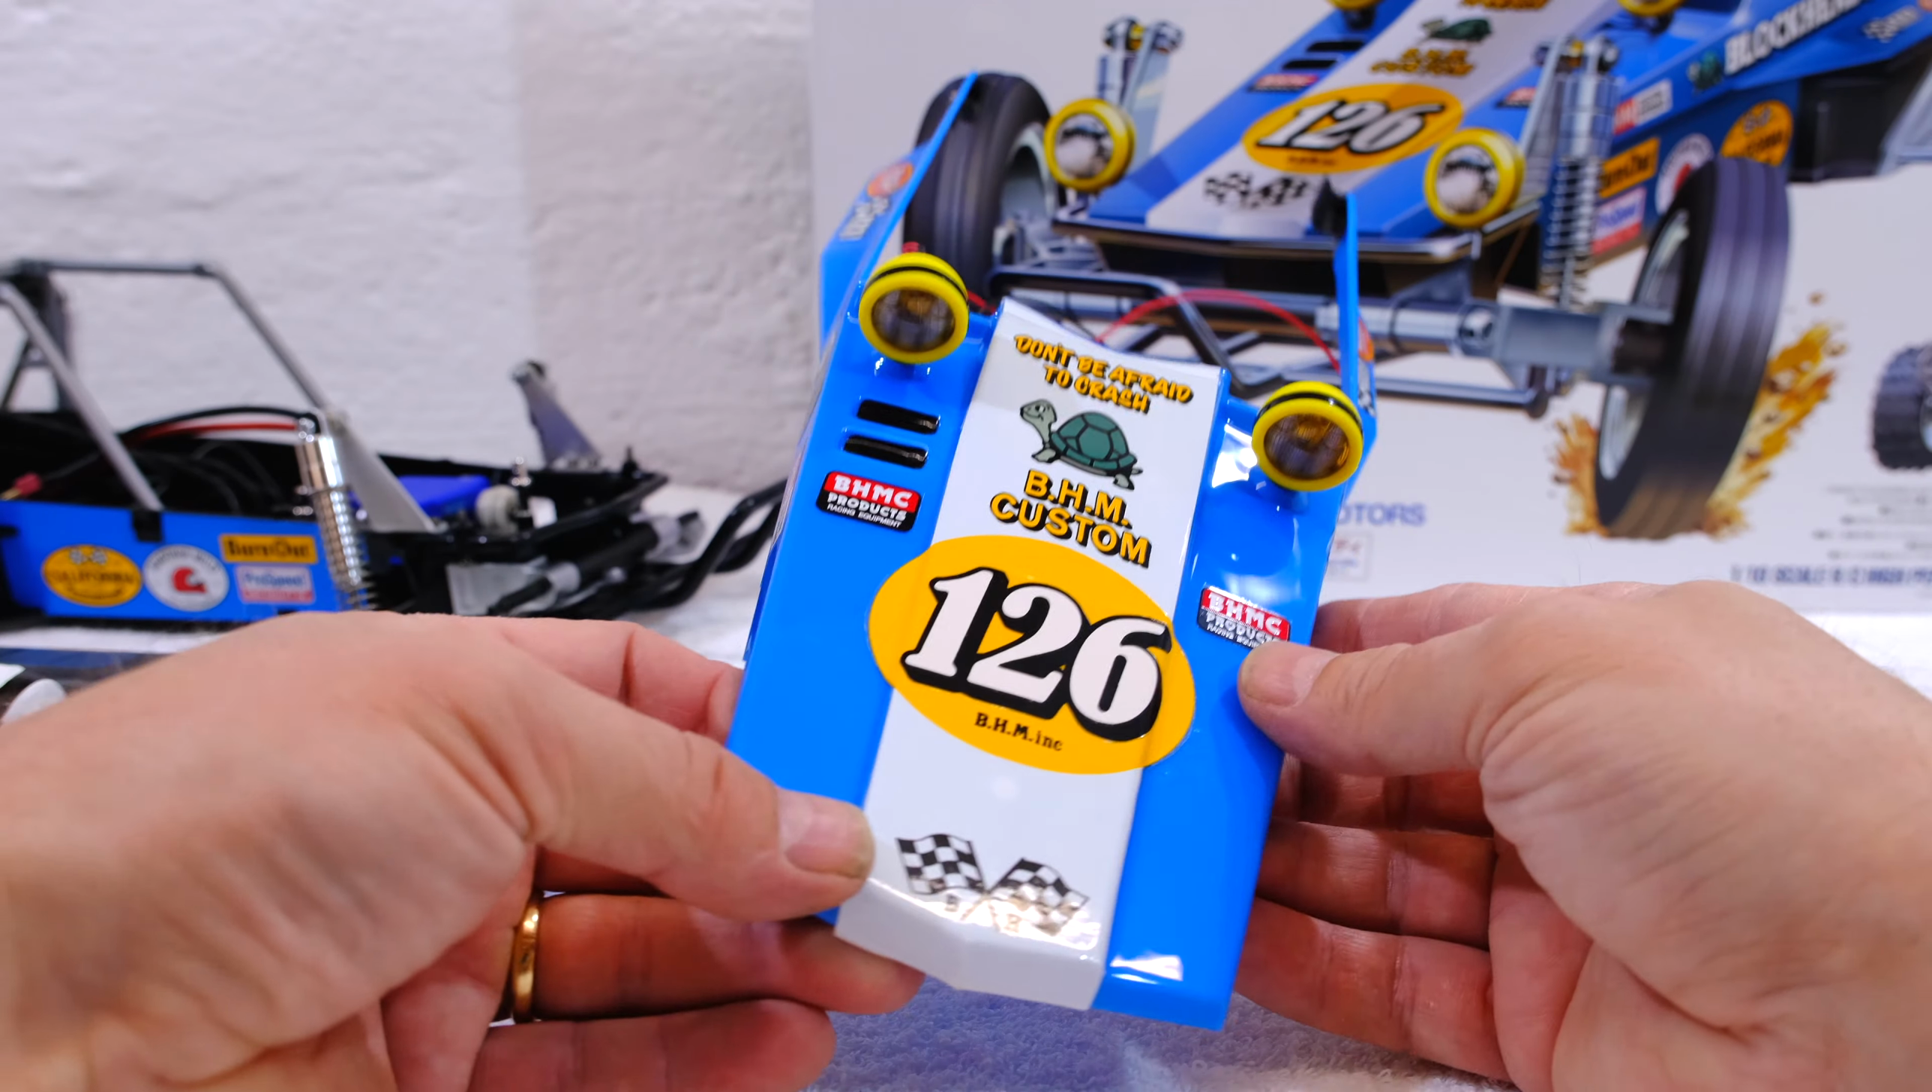As you can see all the decals are added.